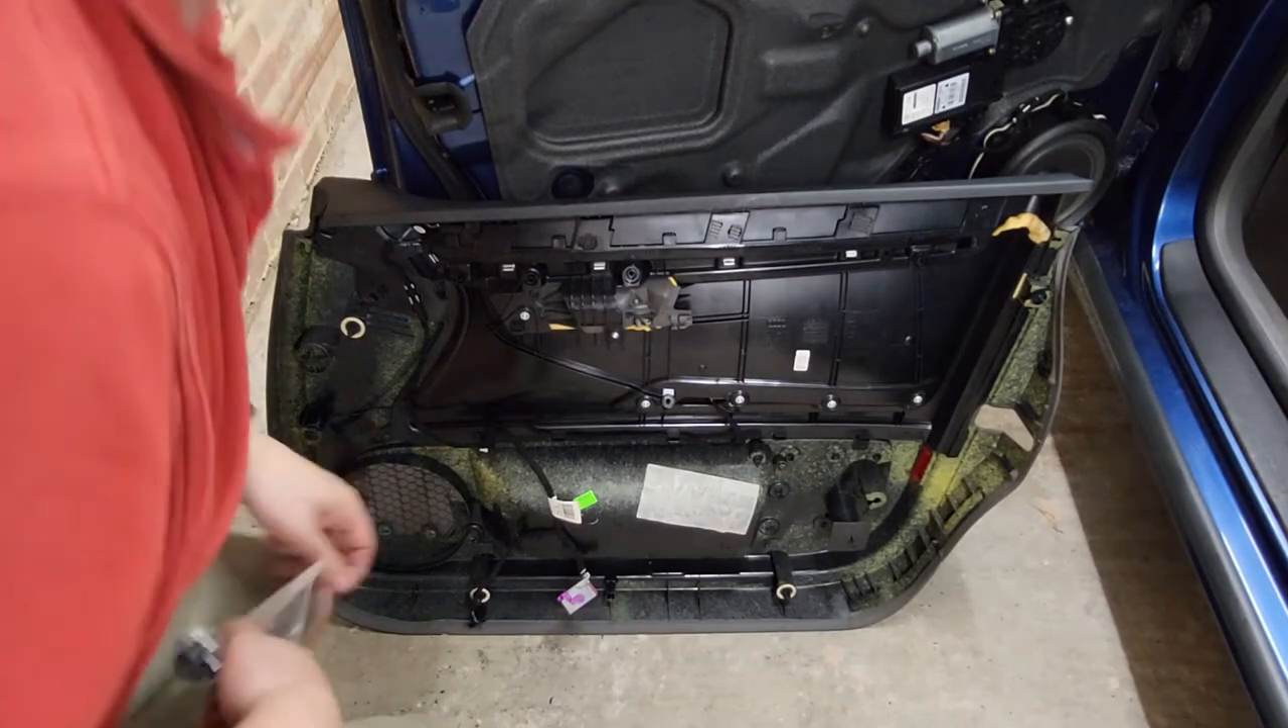So now with the door panel off, we can have a look at the back and have a look at those clips.